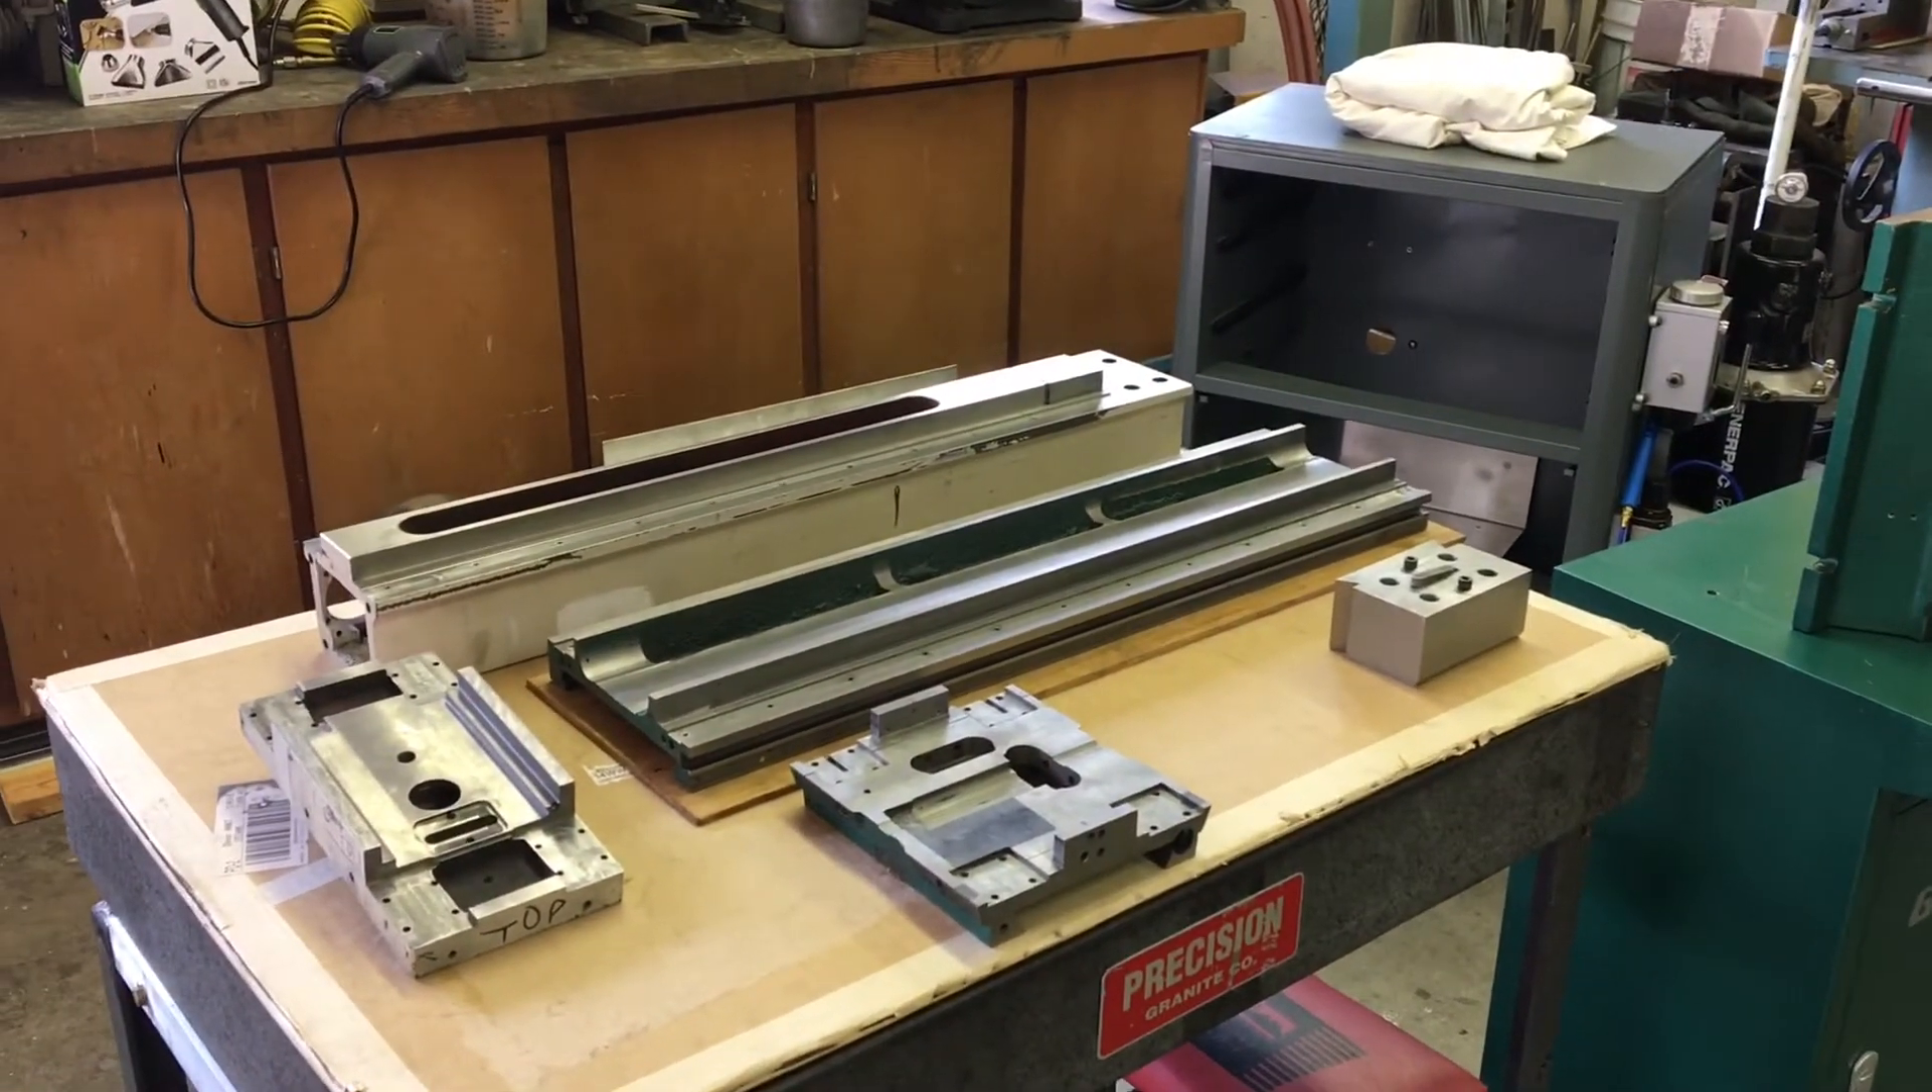I tore the machine down for the last time got all of the castings tore apart all the rails all the hardware everything stripped and tomorrow I uh think I might try to paint these up.